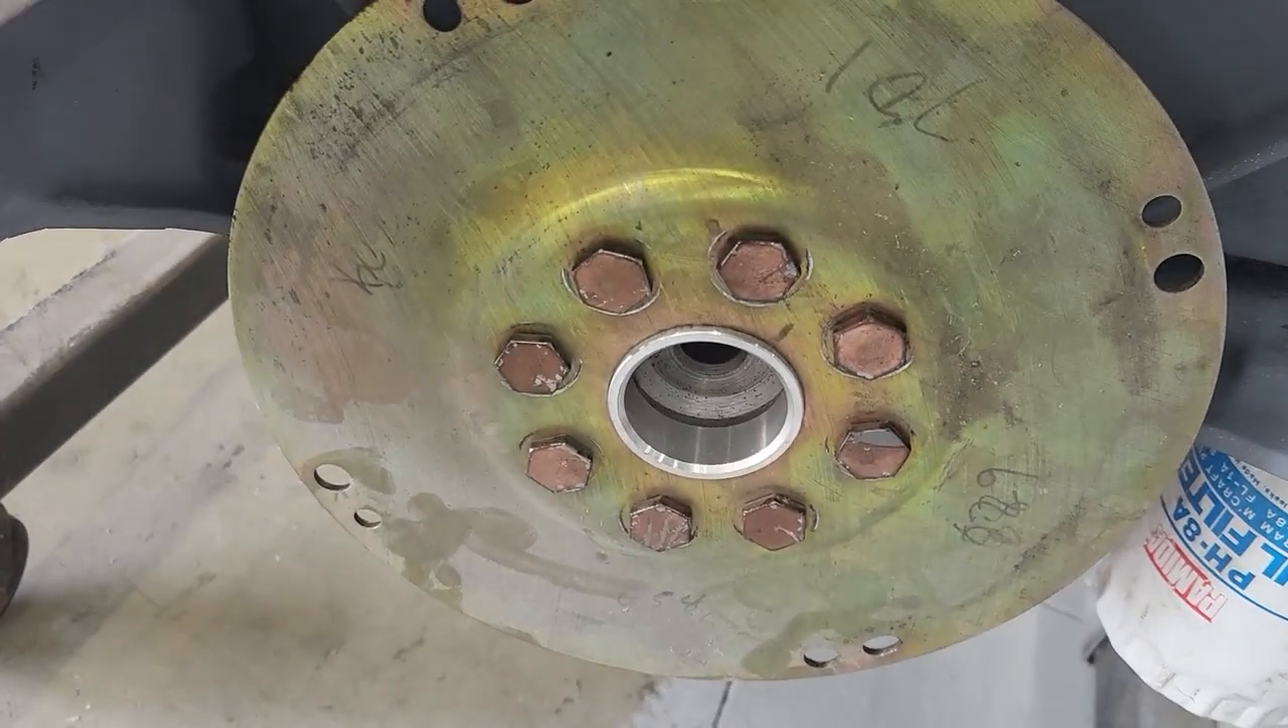Oh and of course I bolted up the flex plate and the adapter ring so we are about ready for for the fun part.